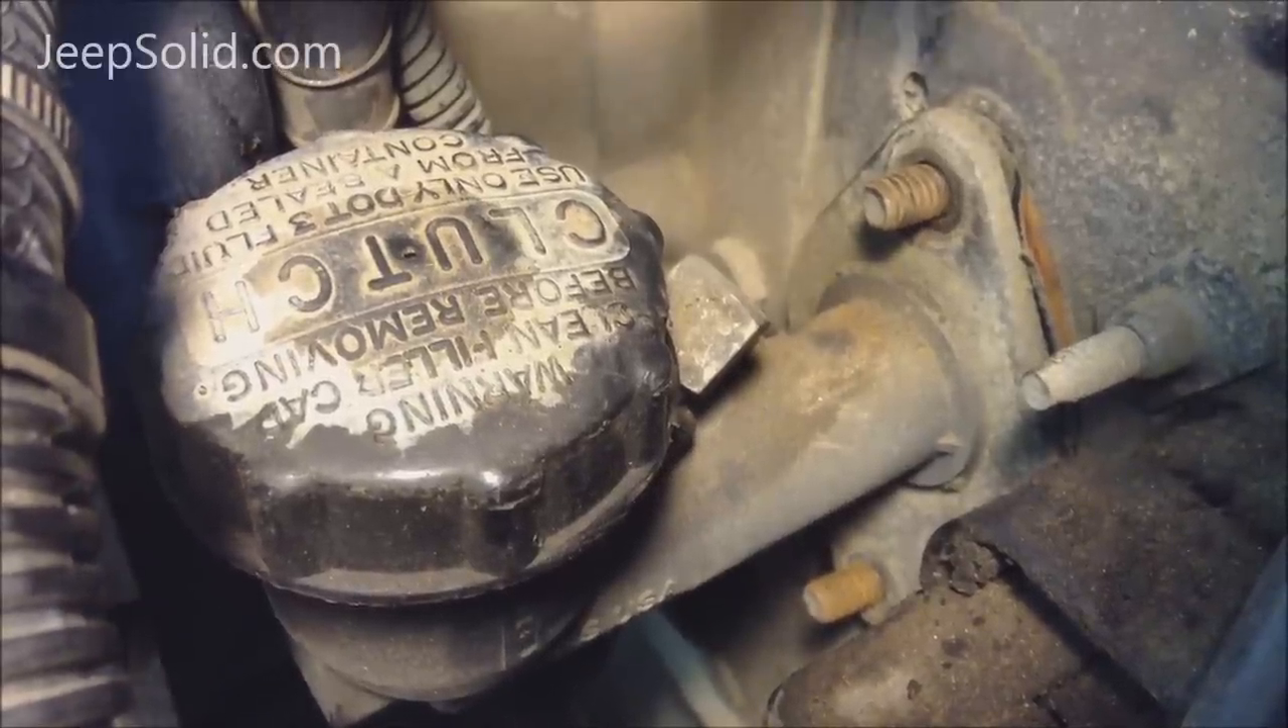Okay, we've removed the top and bottom mounting nuts off the clutch master cylinder here.